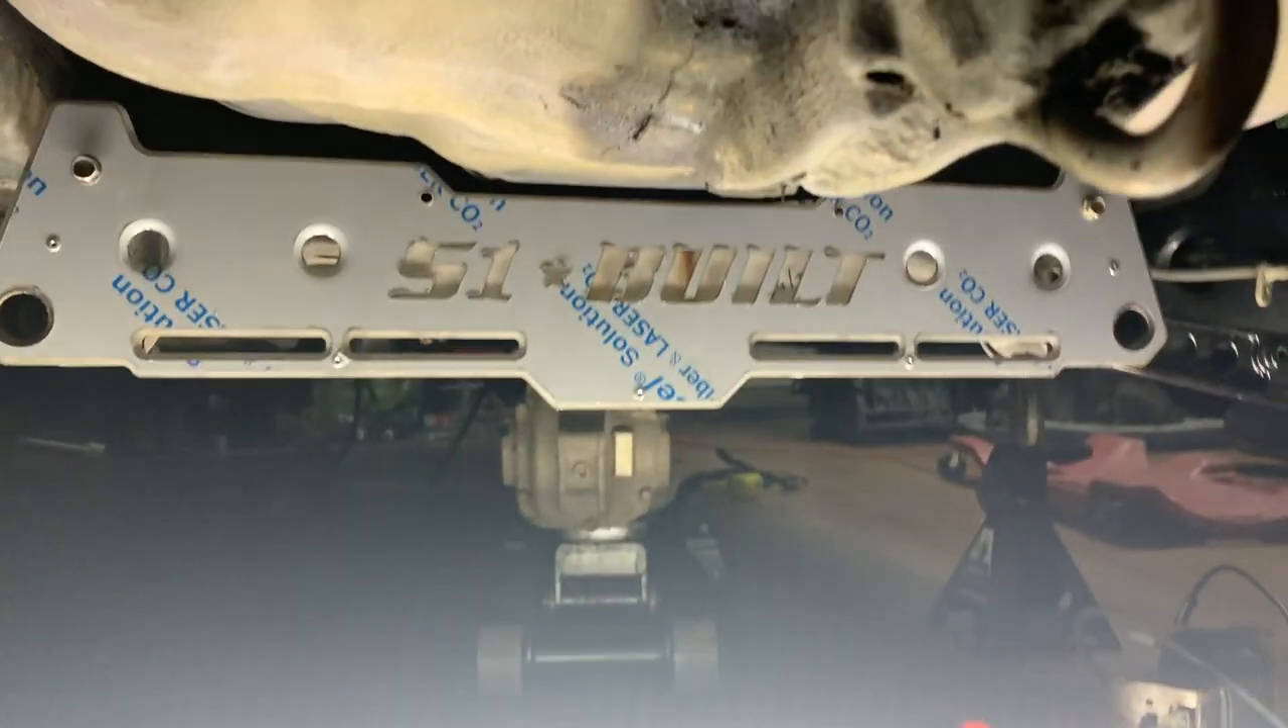I got the diff mount in the car it's just mocked up.